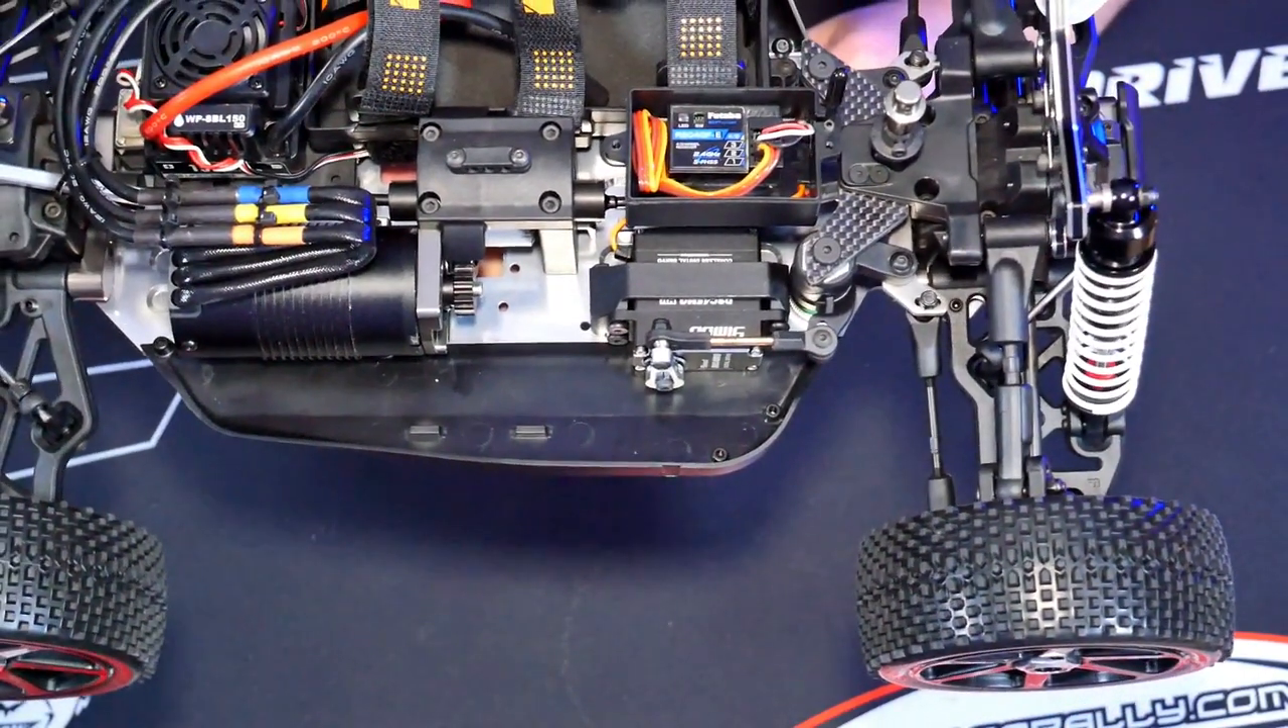All right, and just like that, we are pretty much done, with the exception of me putting the receiver box cover on.